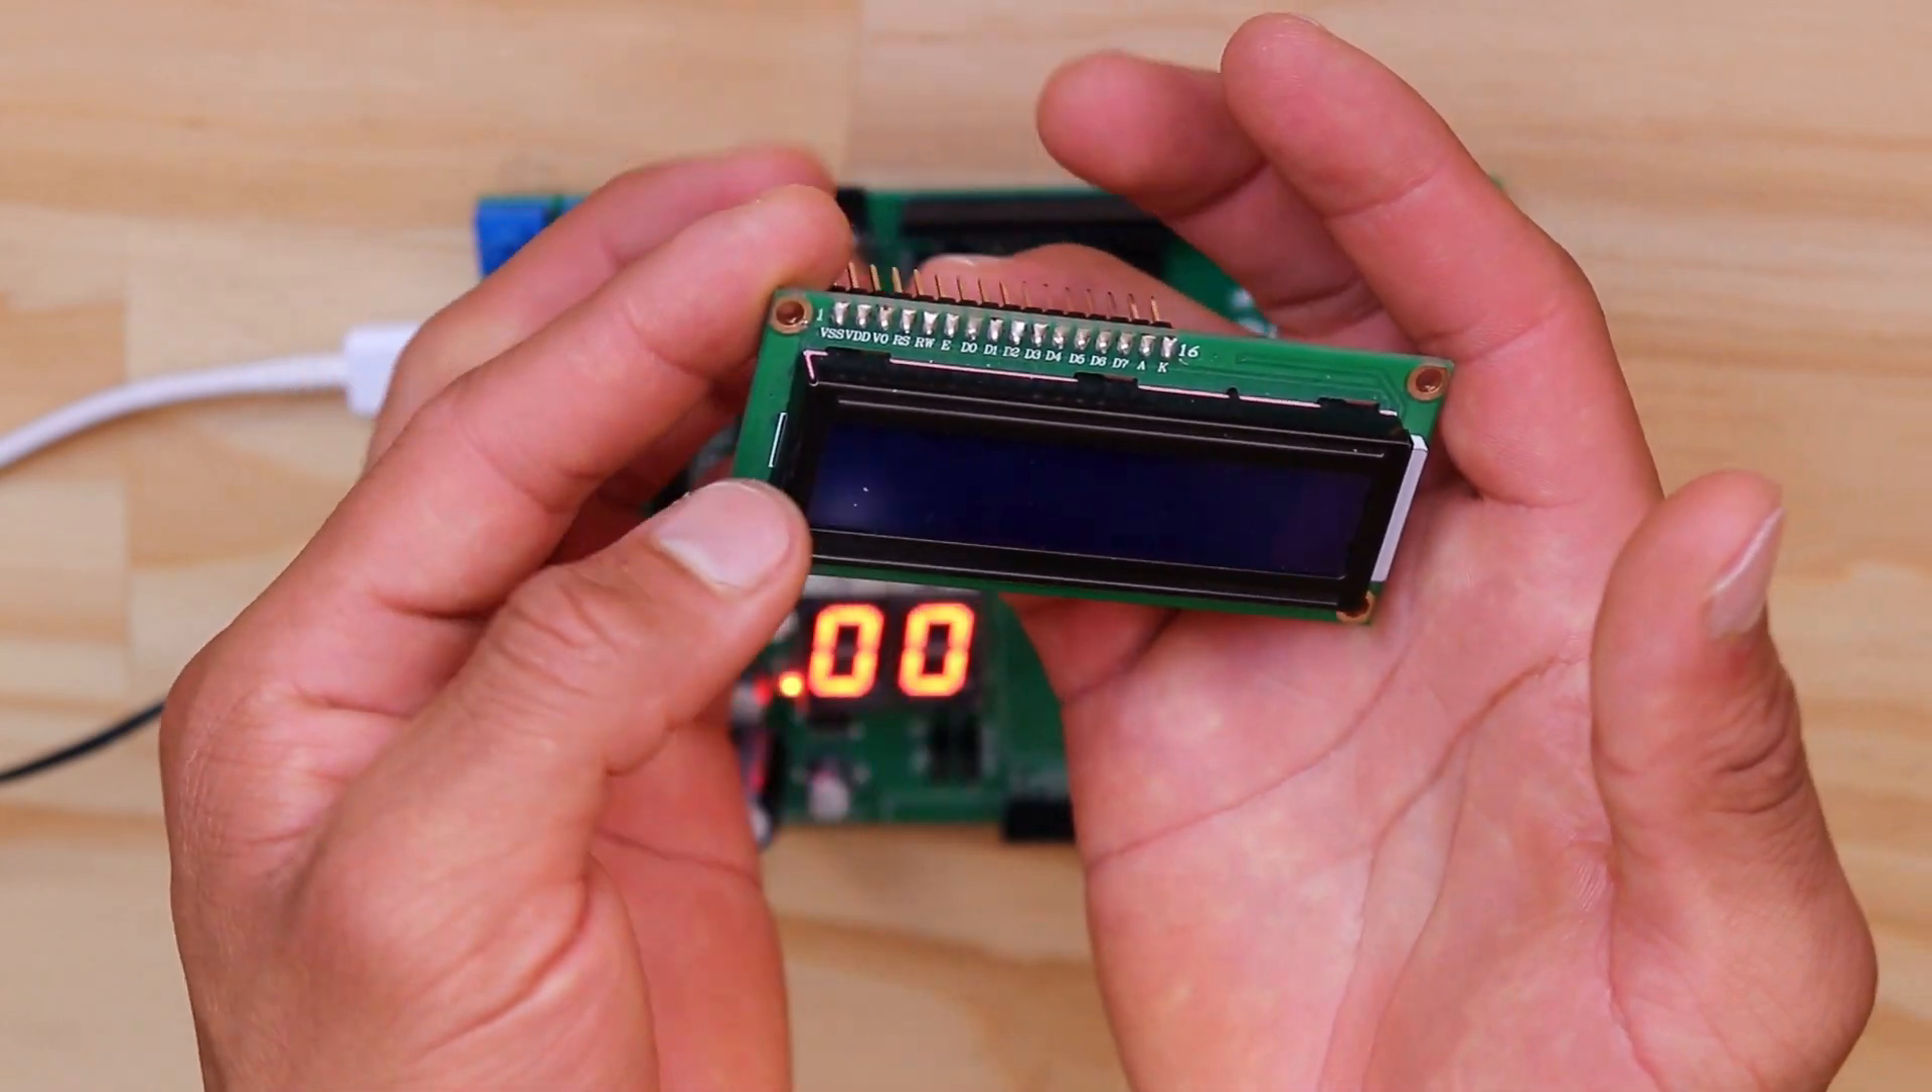Lo único que faltaría es colocar la pantalla lcd.